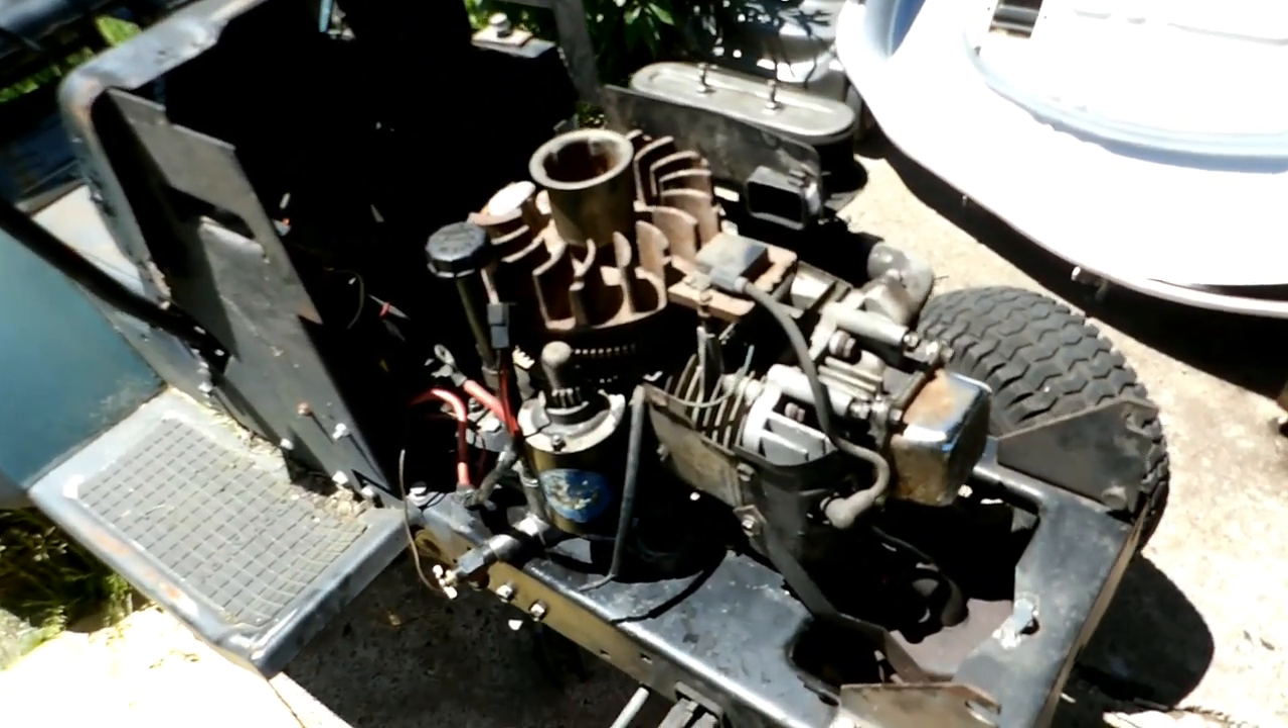I finally got the motor installed on the frame there.